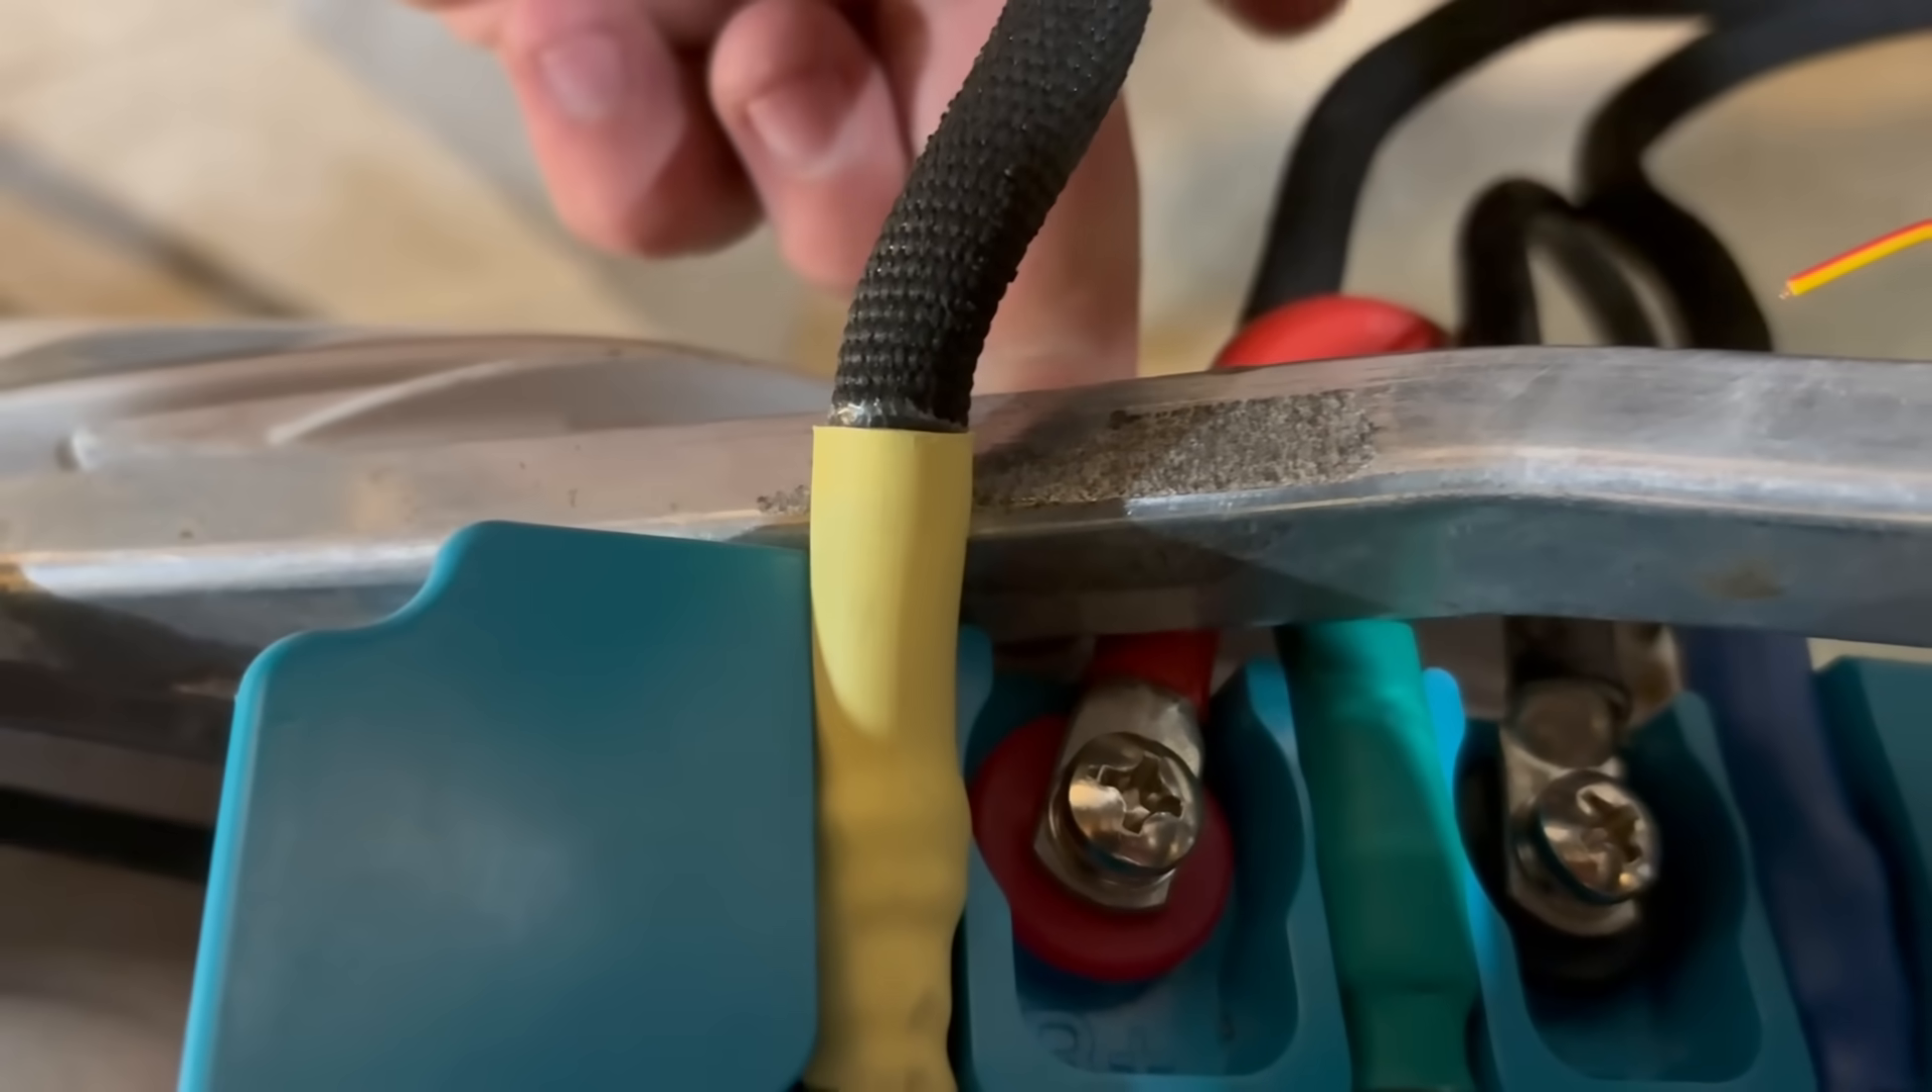Here's my current dilemma. Trying to get these phase wires. And as you can see there's not enough space between the subframe and the controller. Yes the controller sticks out a little bit.